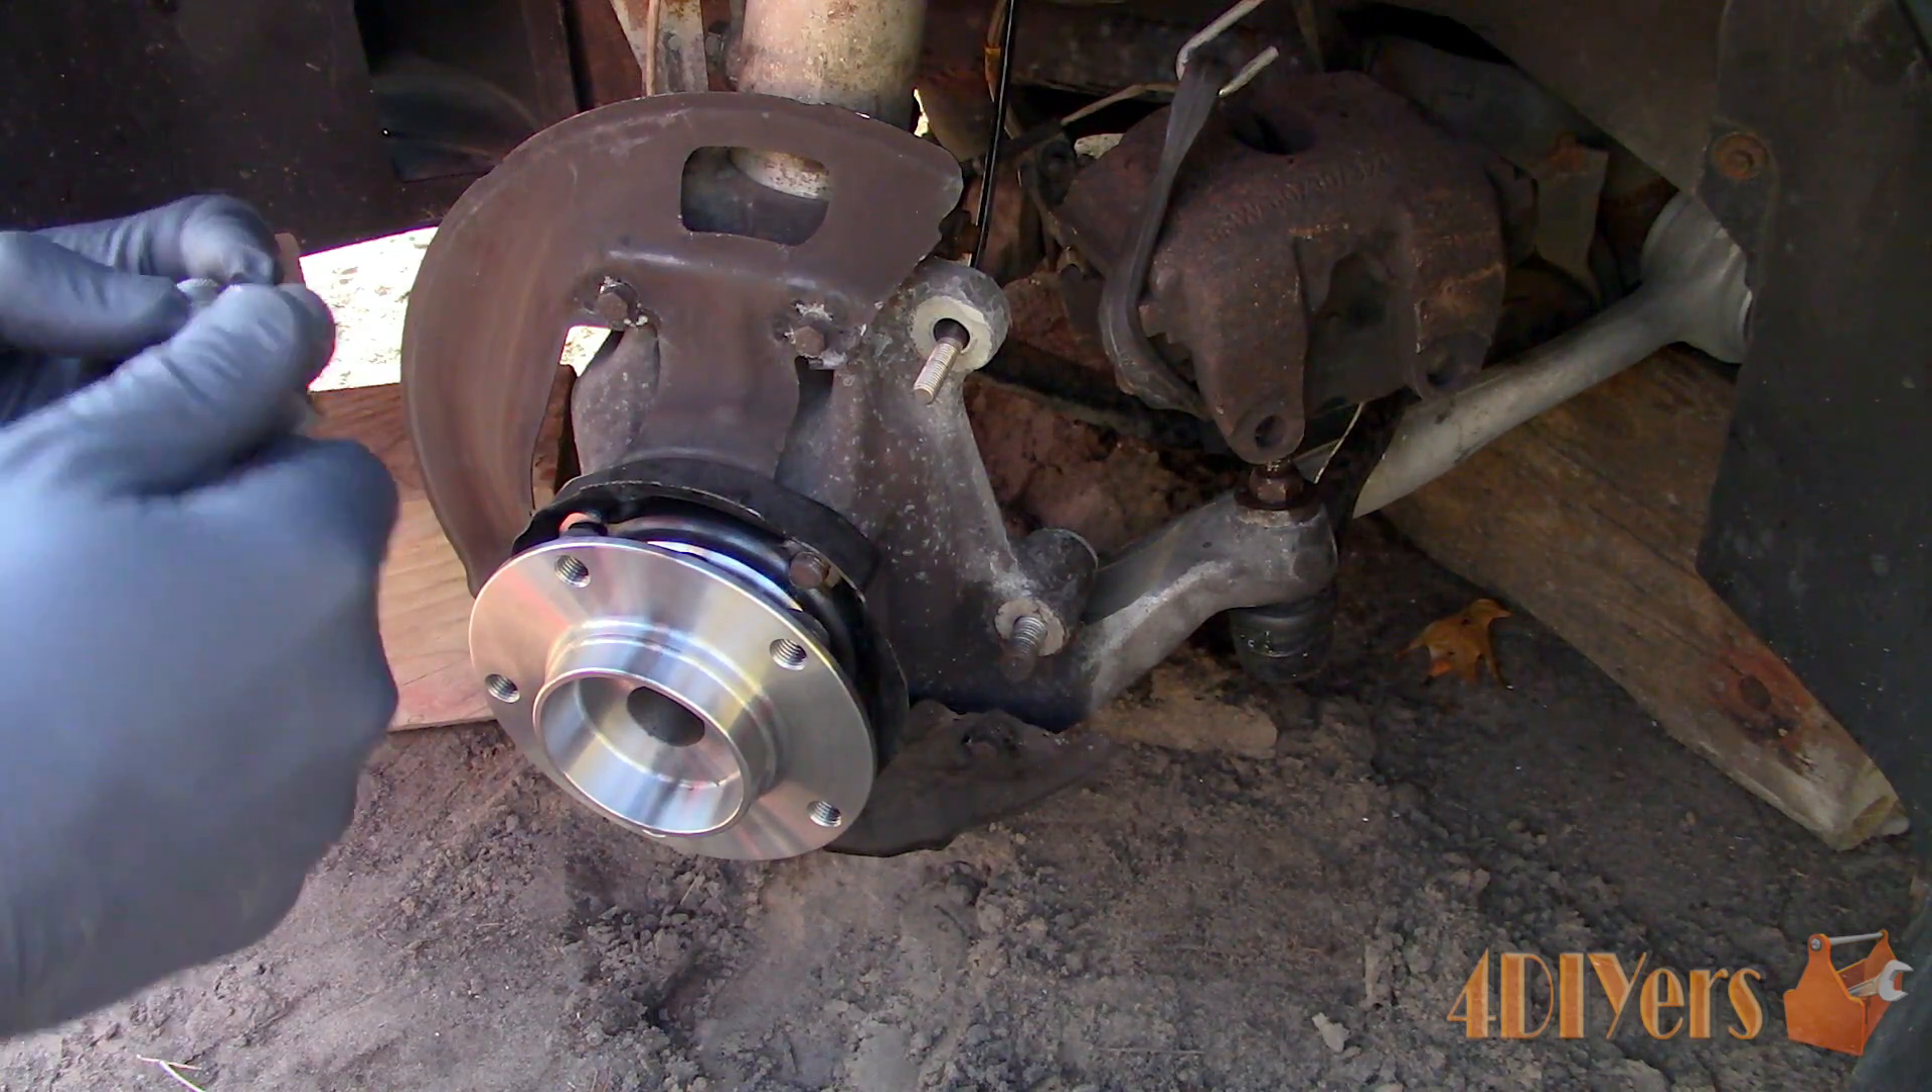As you can see I have just recently installed a brand new wheel bearing for this example.